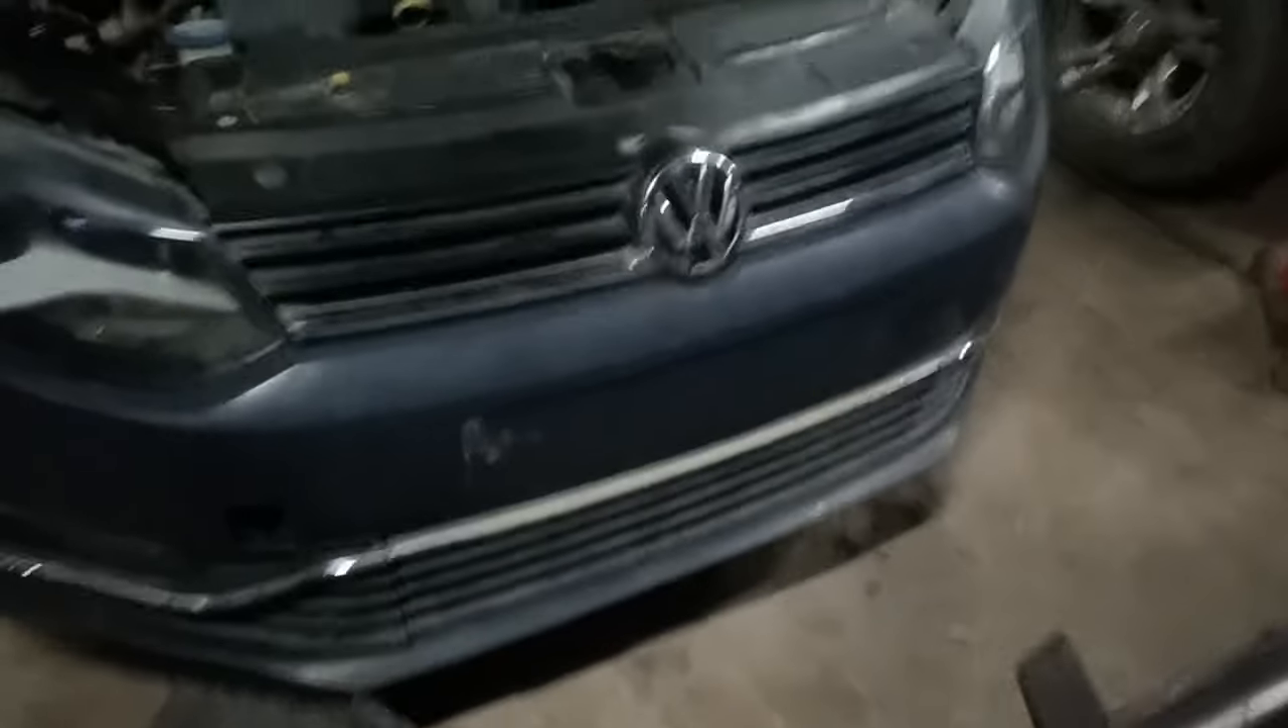देखे अमारी आगे से जाली लग गई है बंफर कंप्लीट हो गया है।